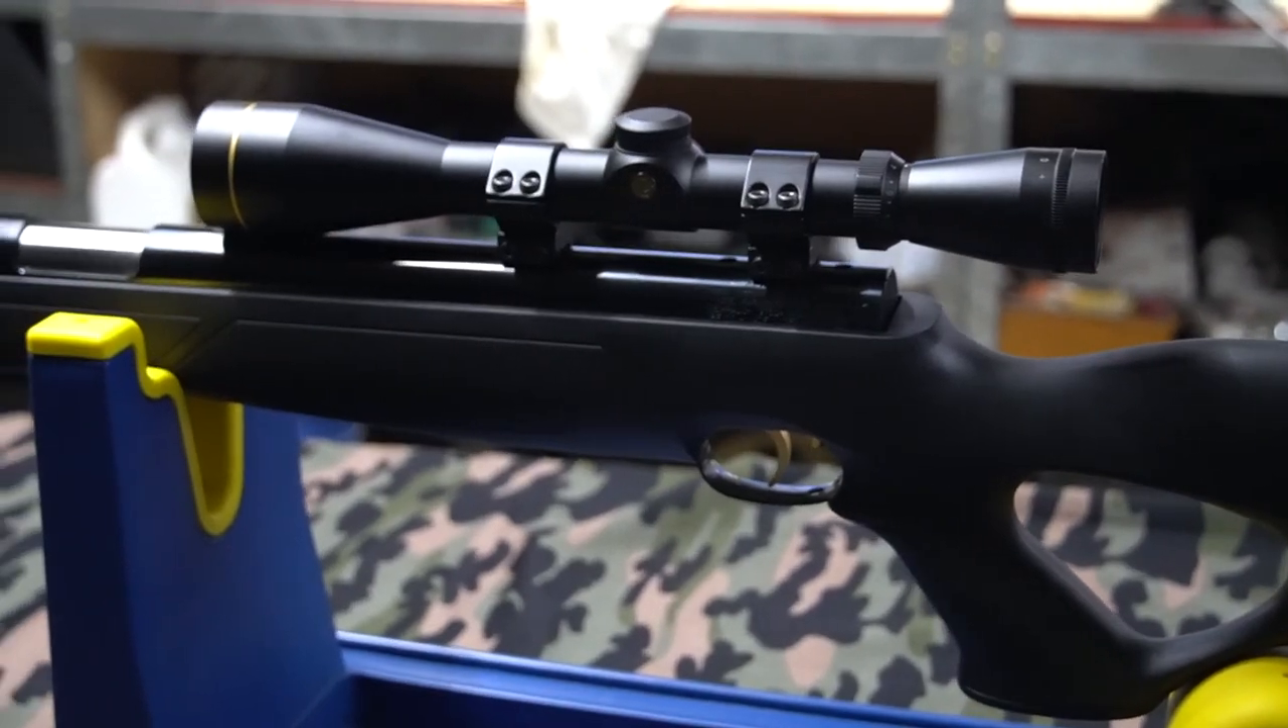And your rifle is now ready to sight in. One rifle scope mounted up to perfection.